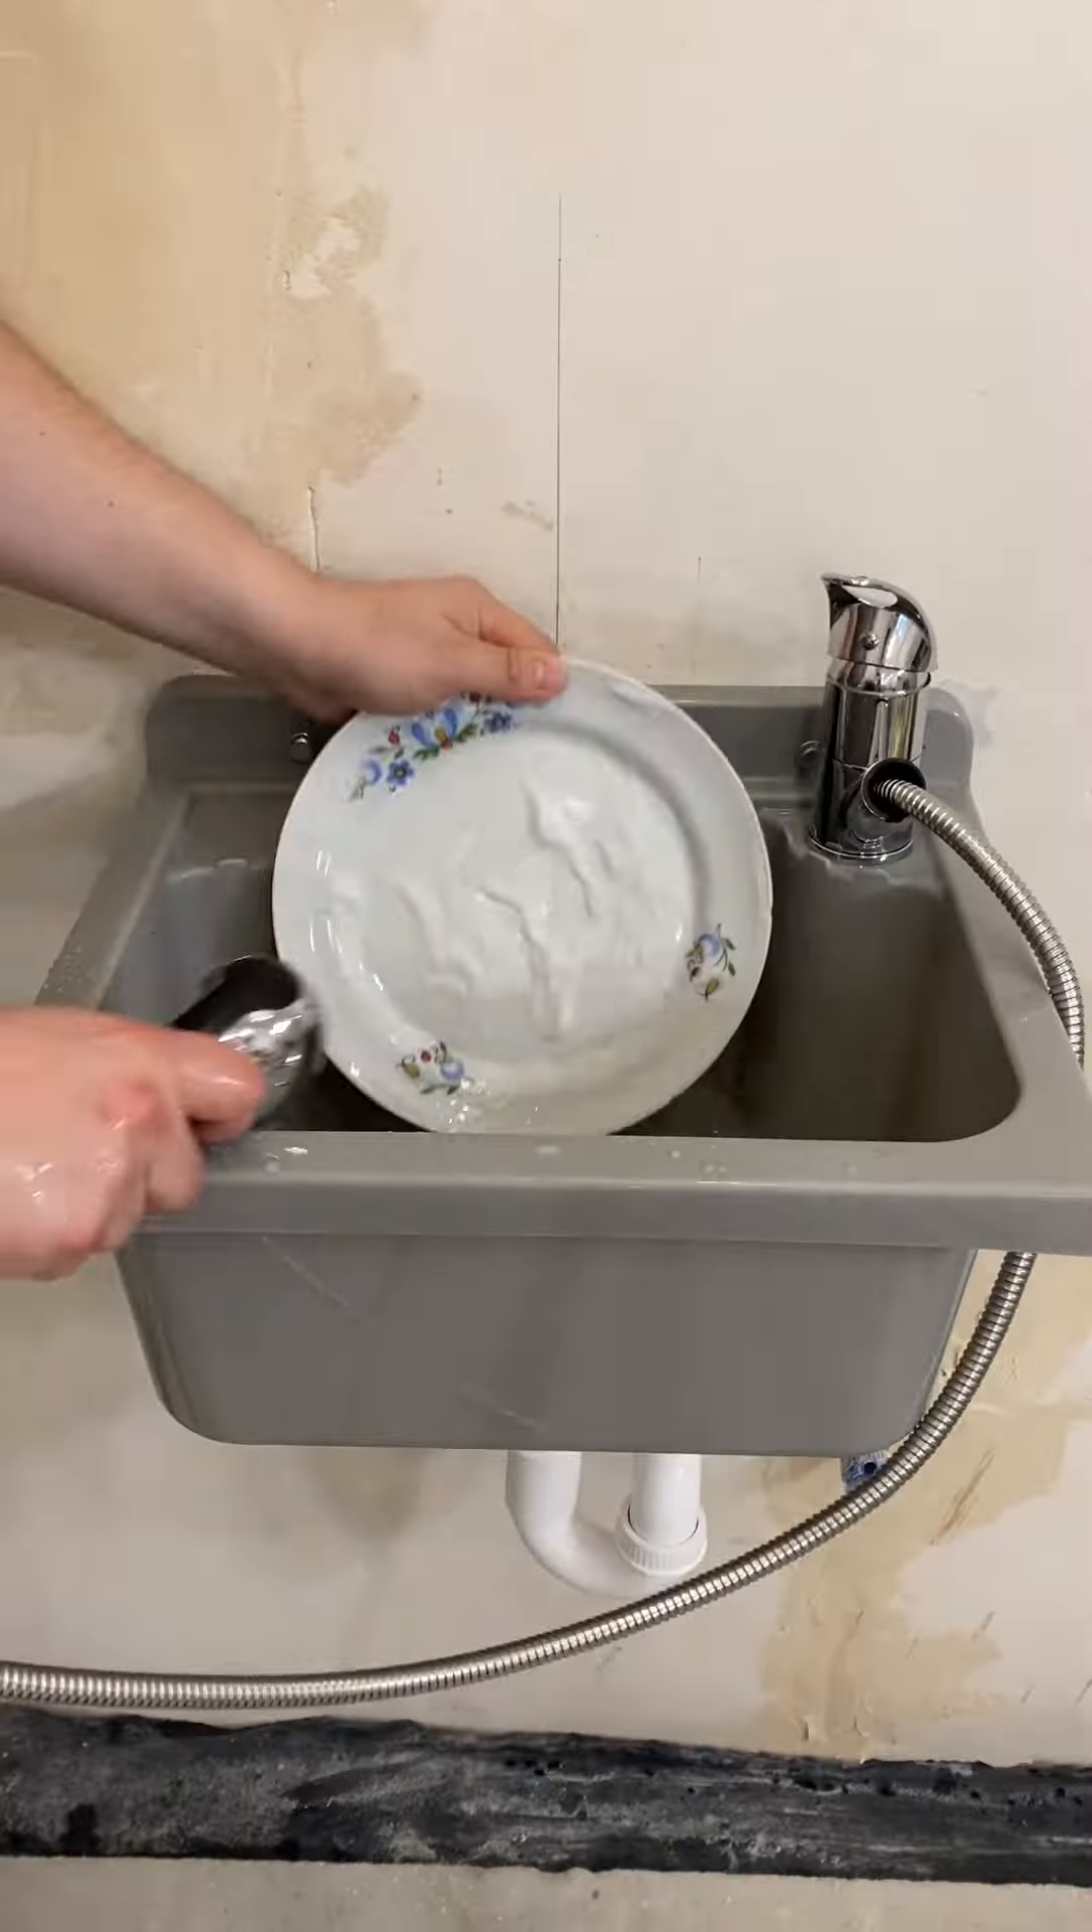A tak prezentuje się zamontowany zlew.